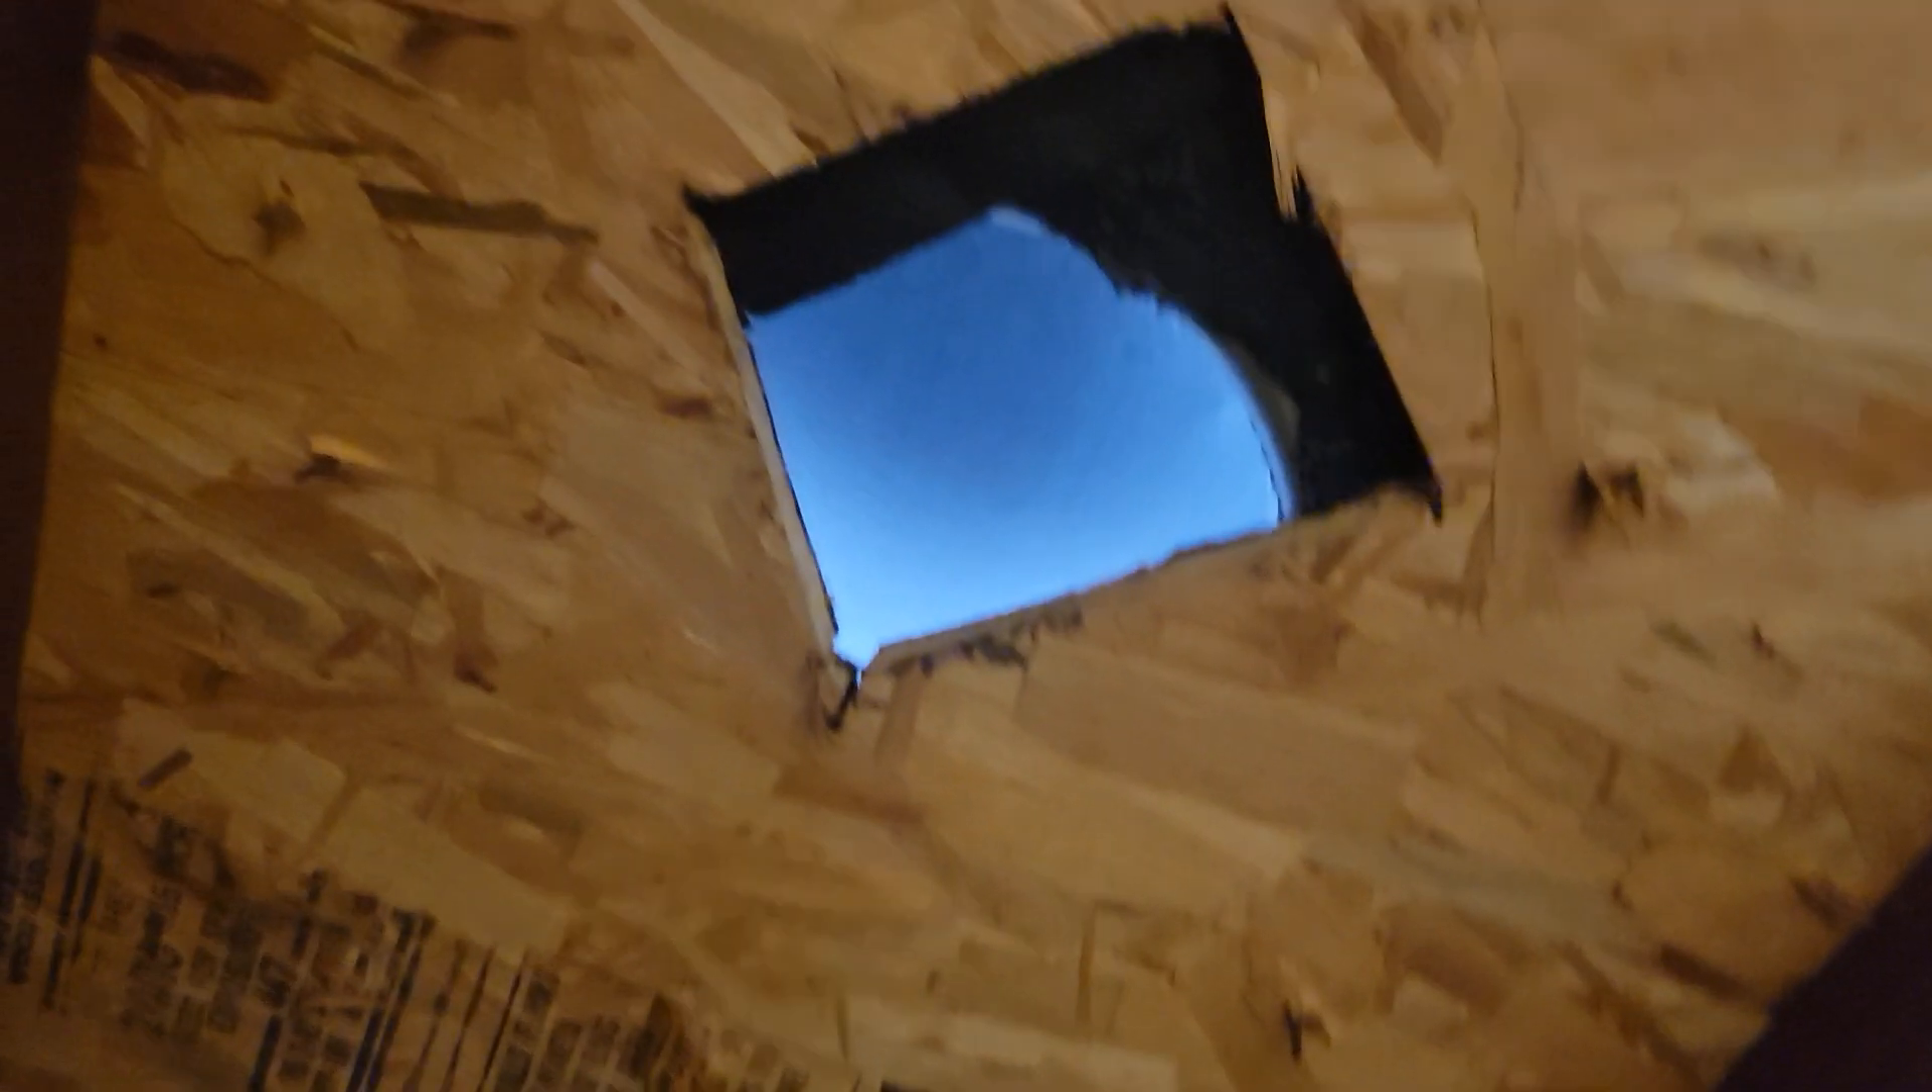That hole isn't even aligned with the vent that's not good.